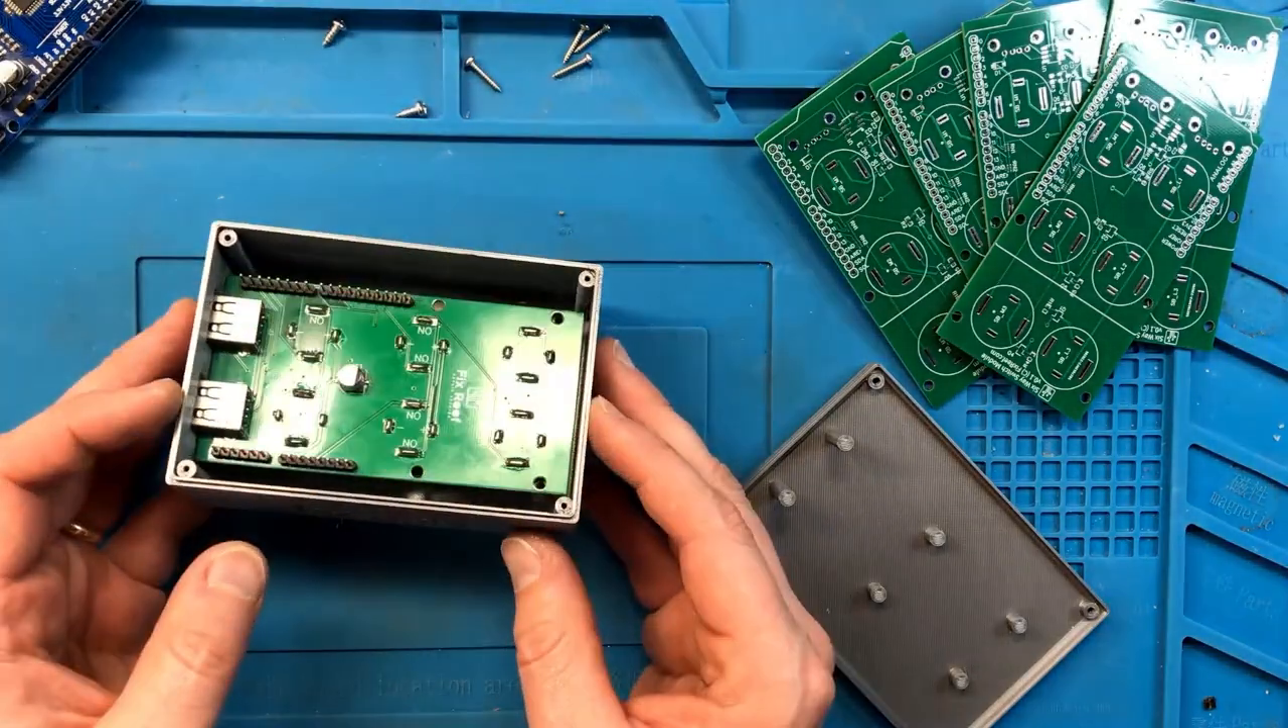All right, so it looks like the shield board is installed.